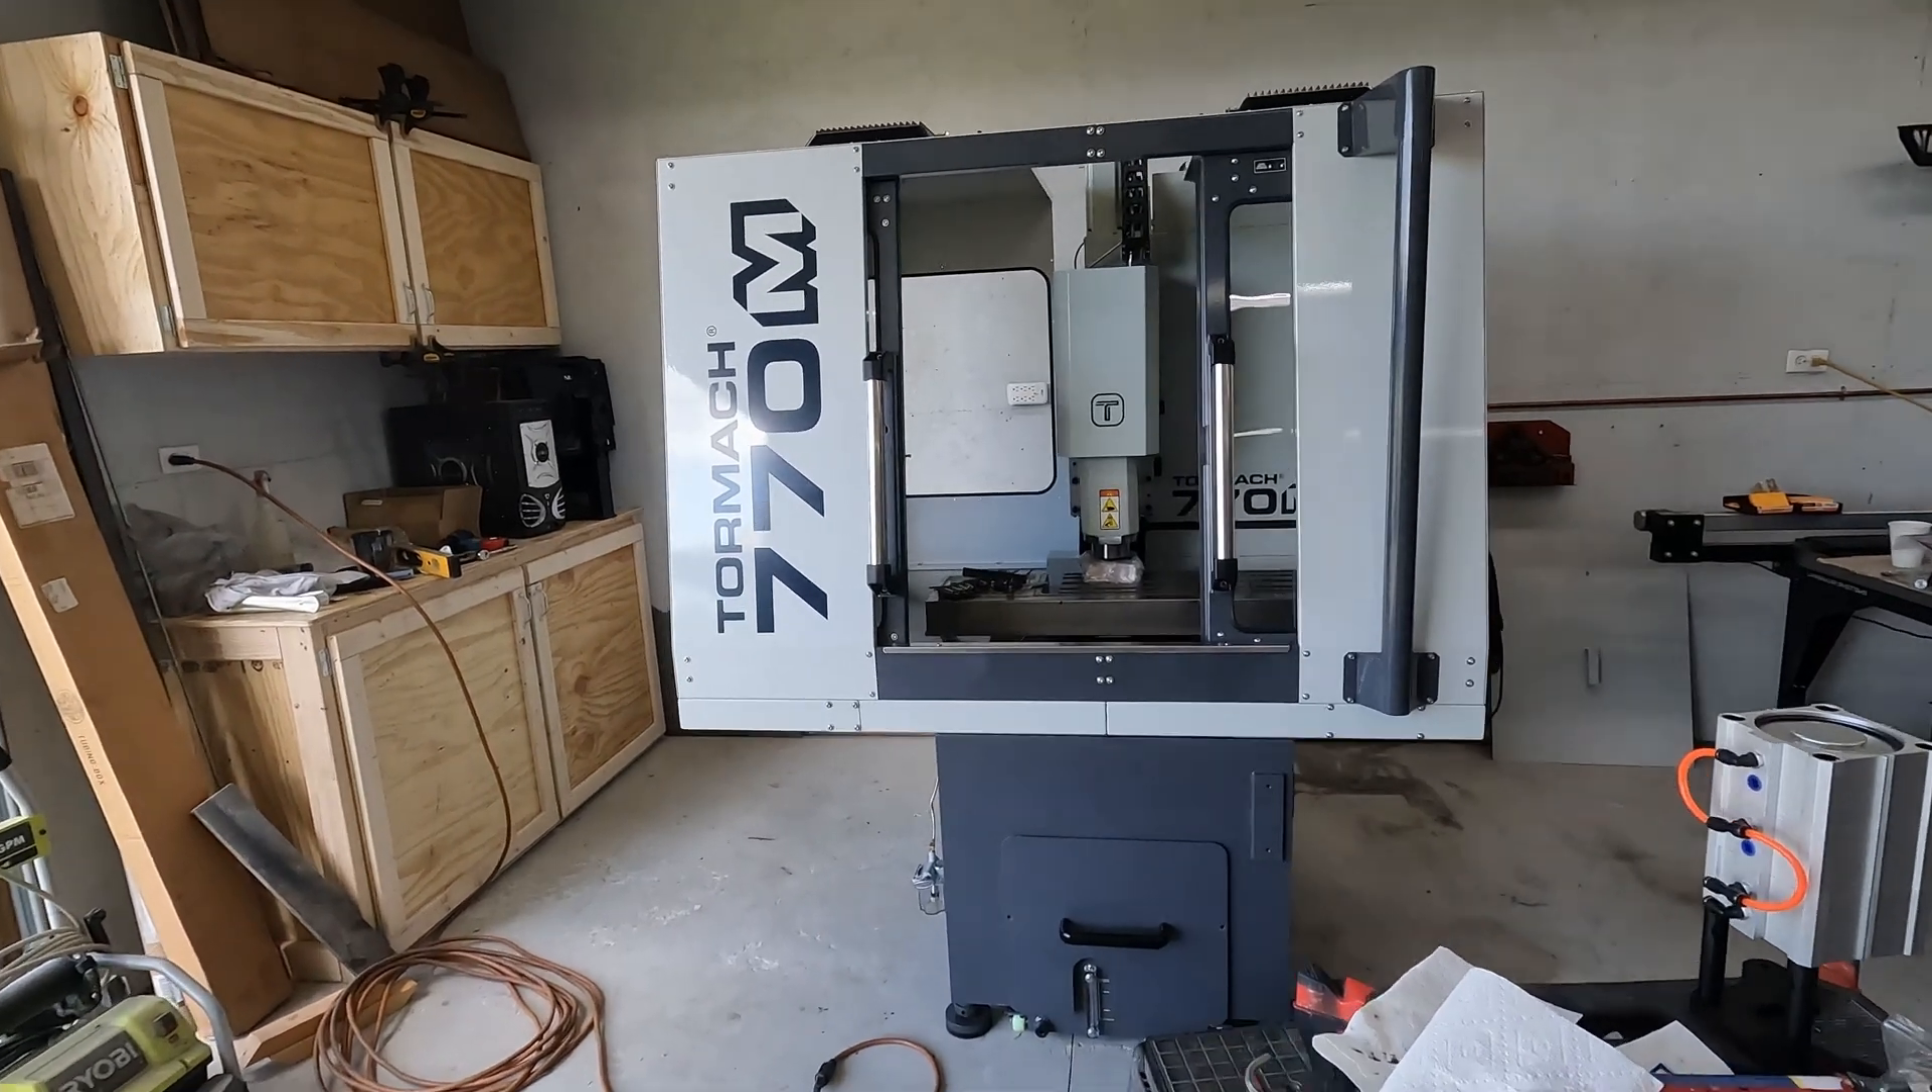Um we got the enclosure on yesterday.